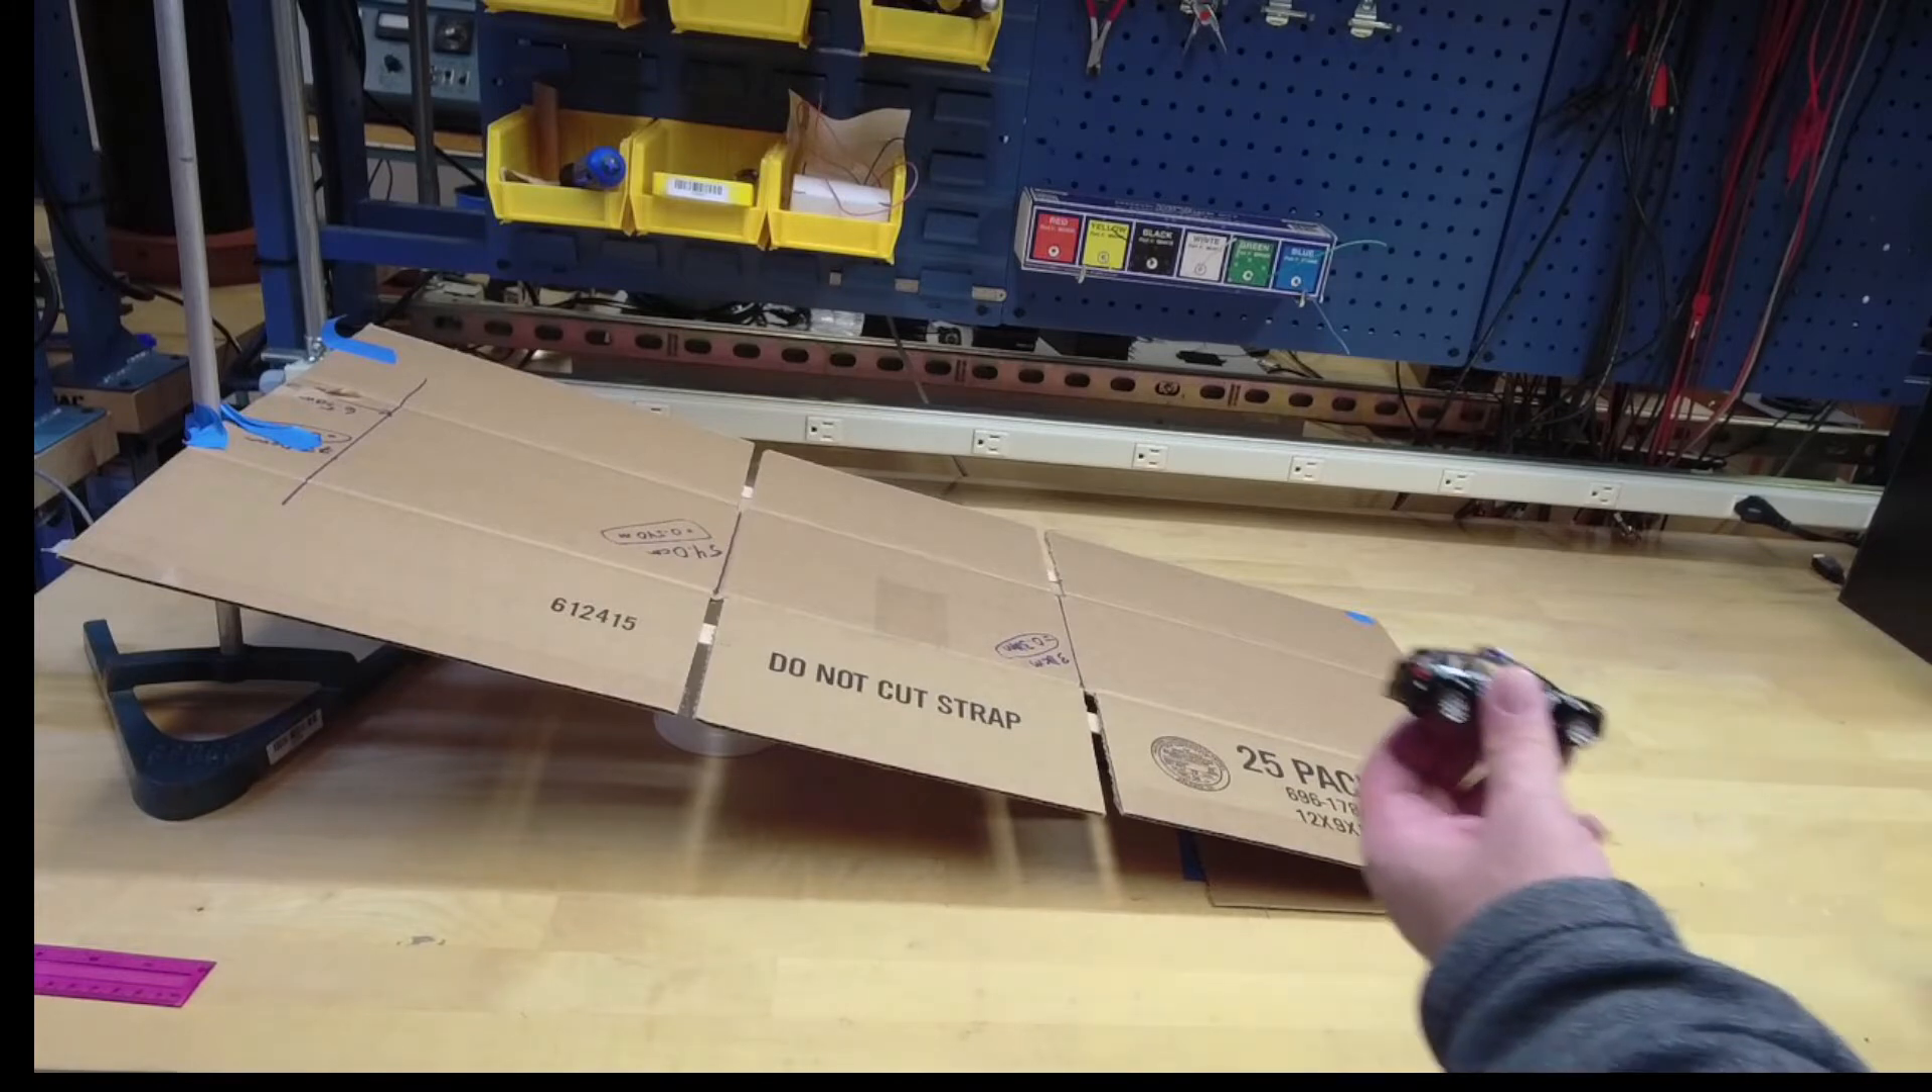There I have my ramp. It's constructed.